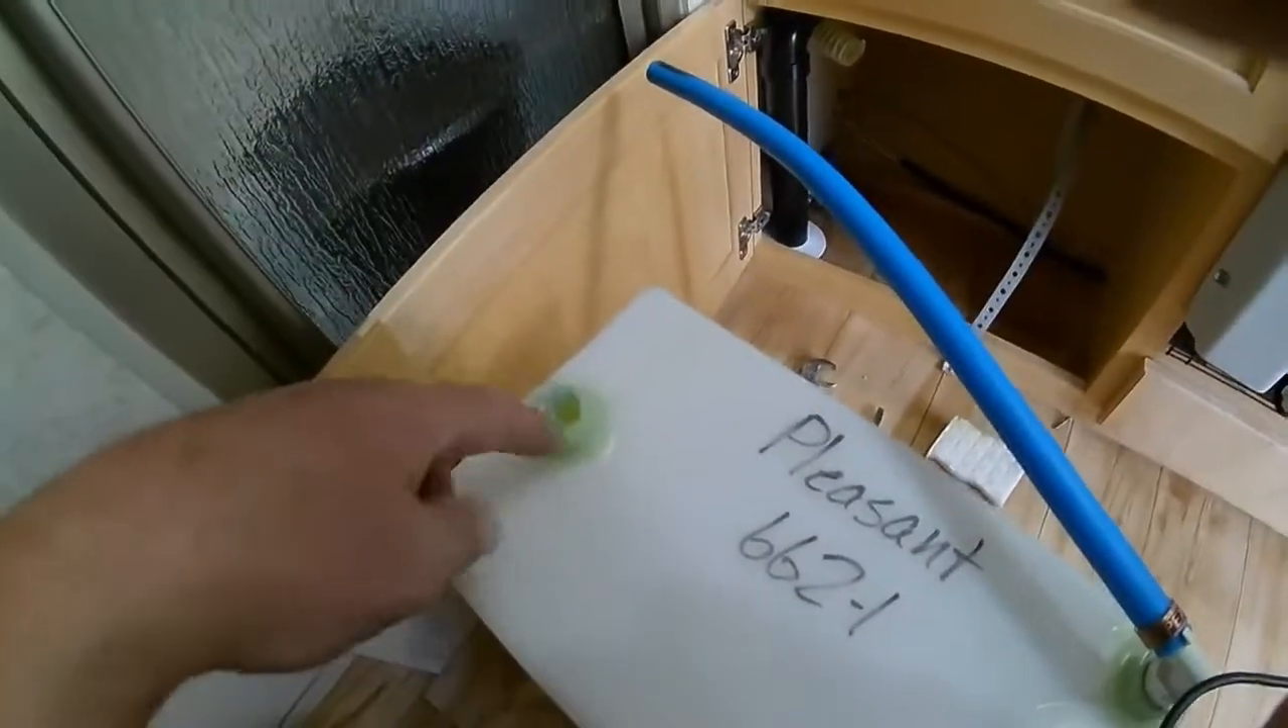The tank is now out of the cabinet.